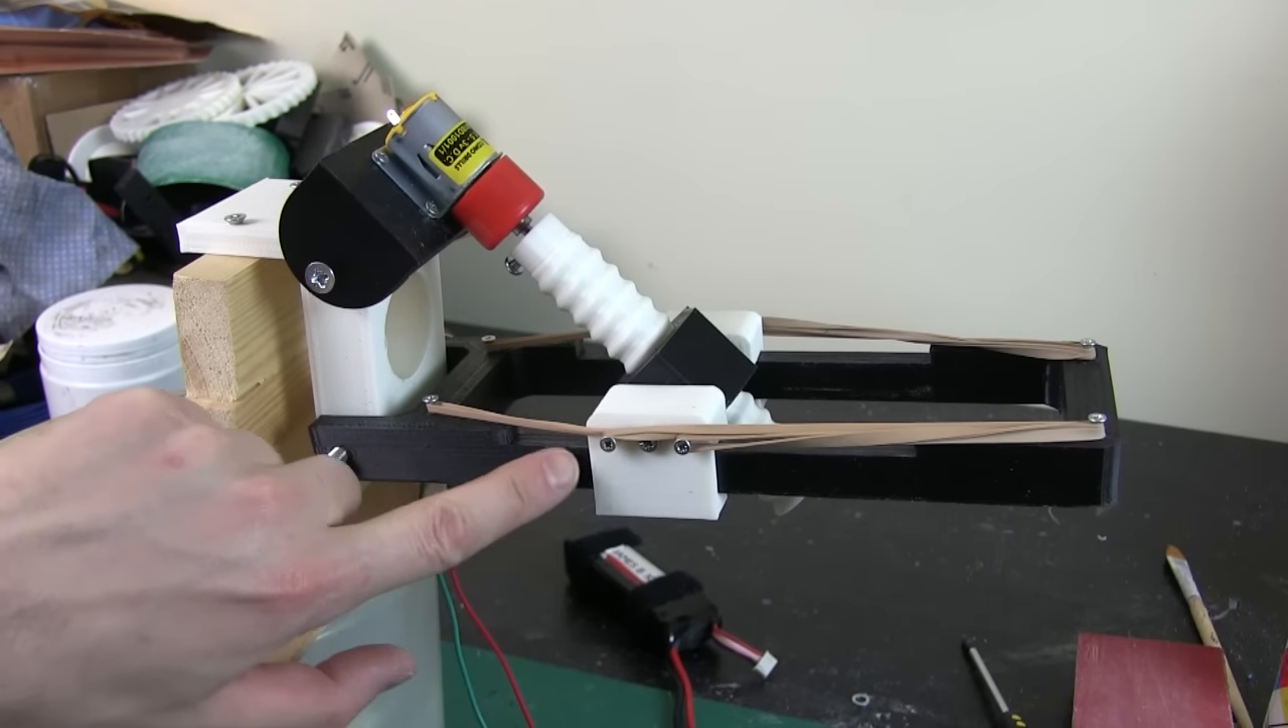I've now got this slider here which slides up and down and it's restrained with elastic bands.